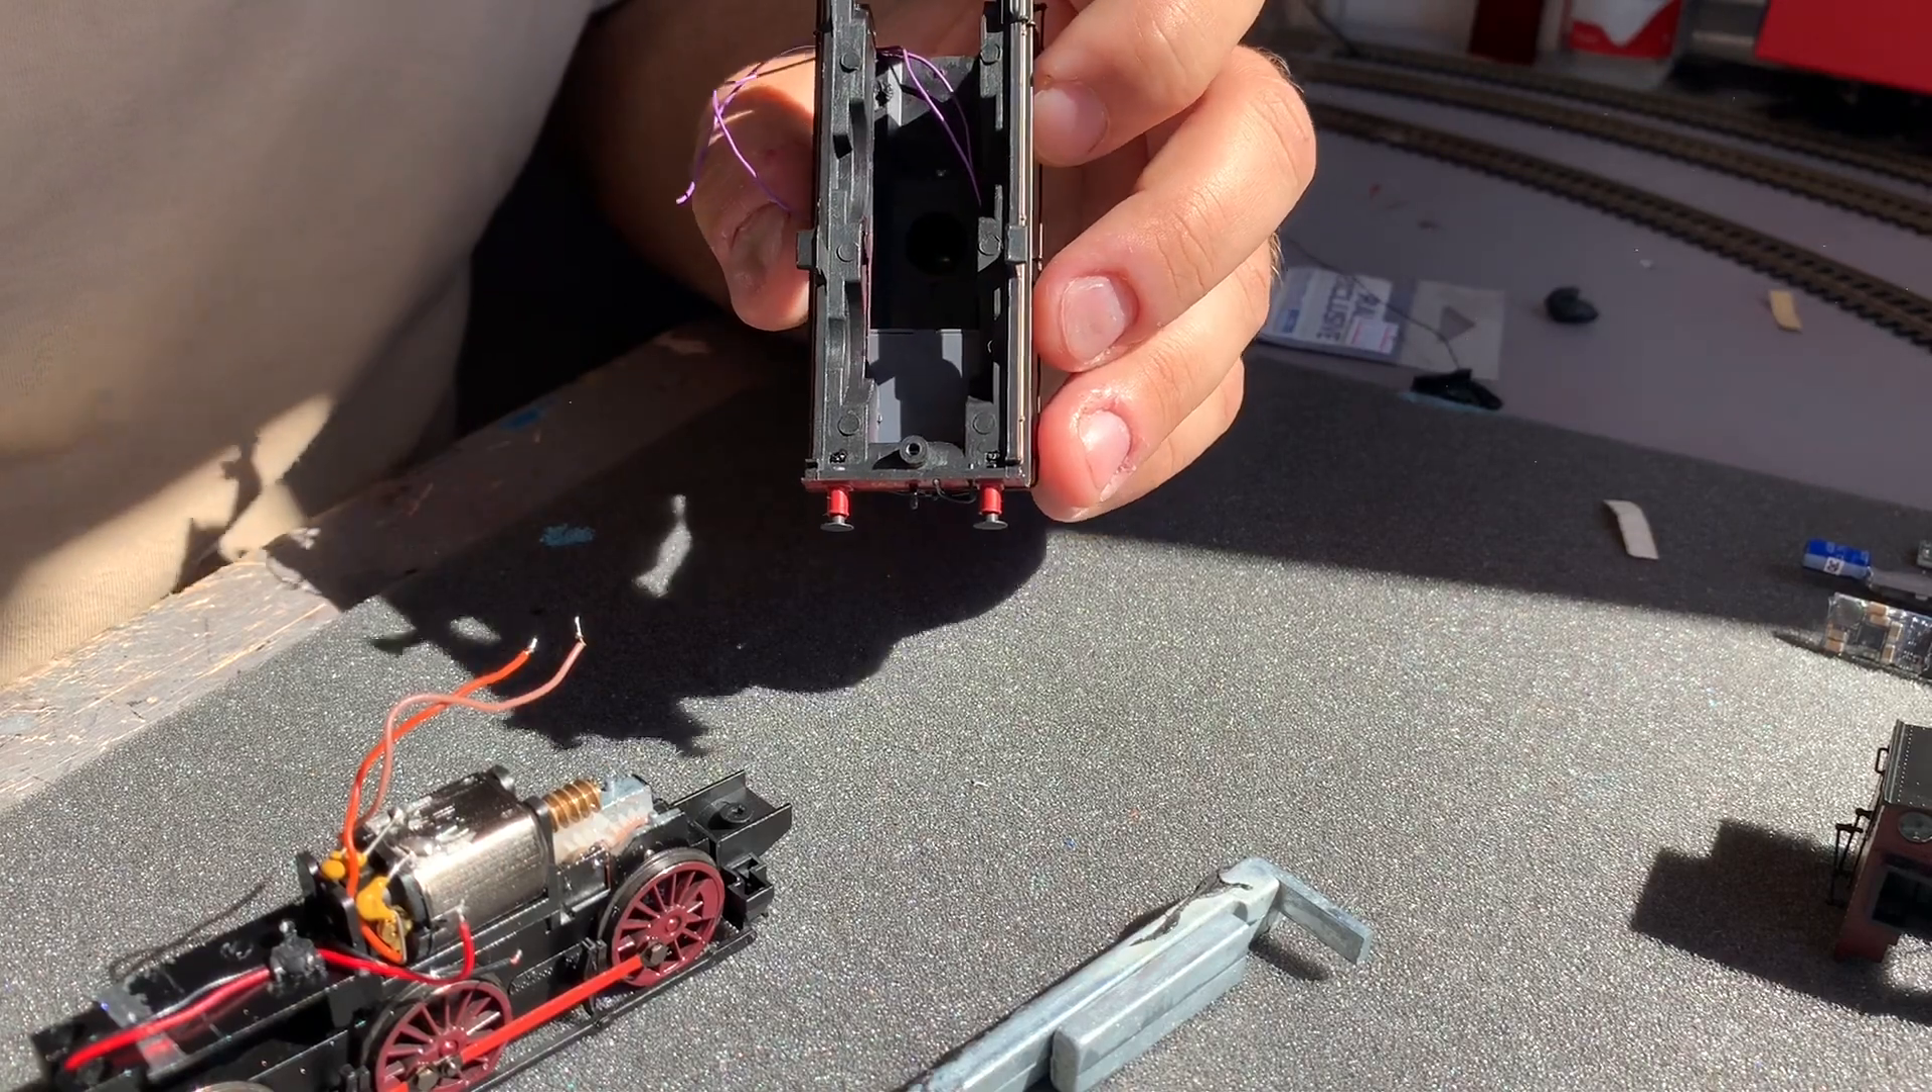You can see here I've got the body off.